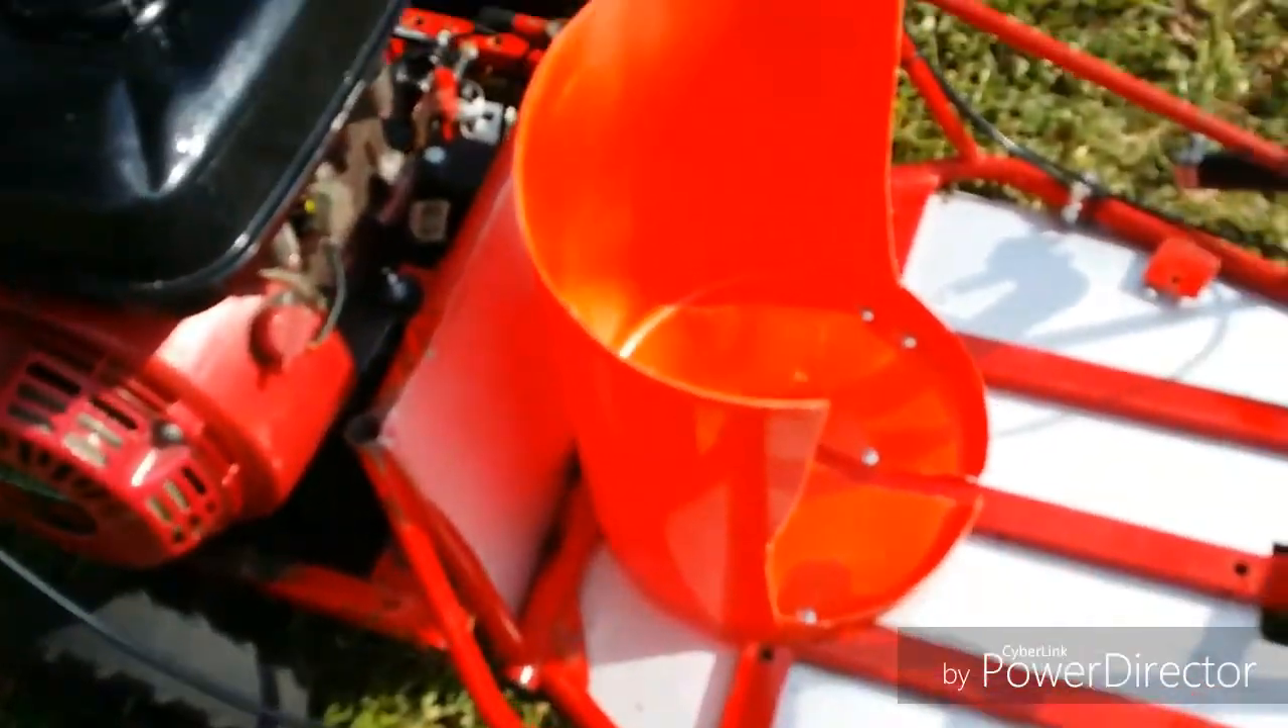We already mounted the seat and stuff.